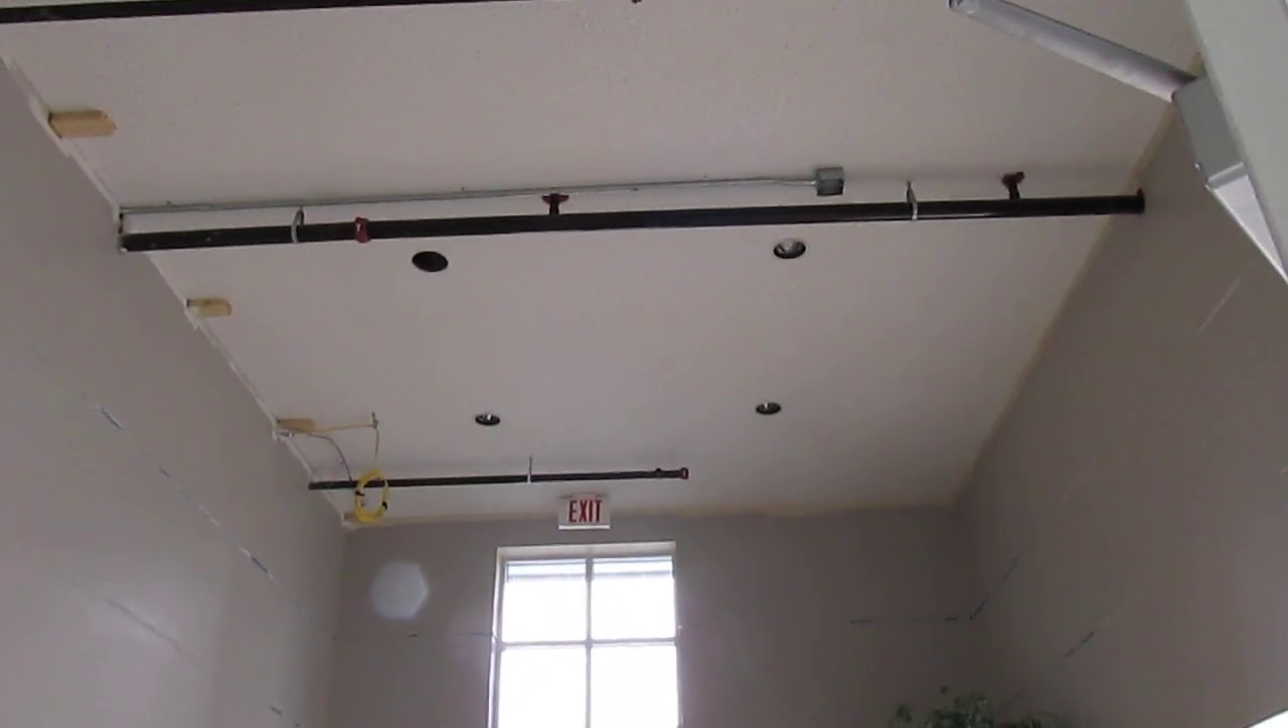Got some storage rooms and the fire suppression is in.